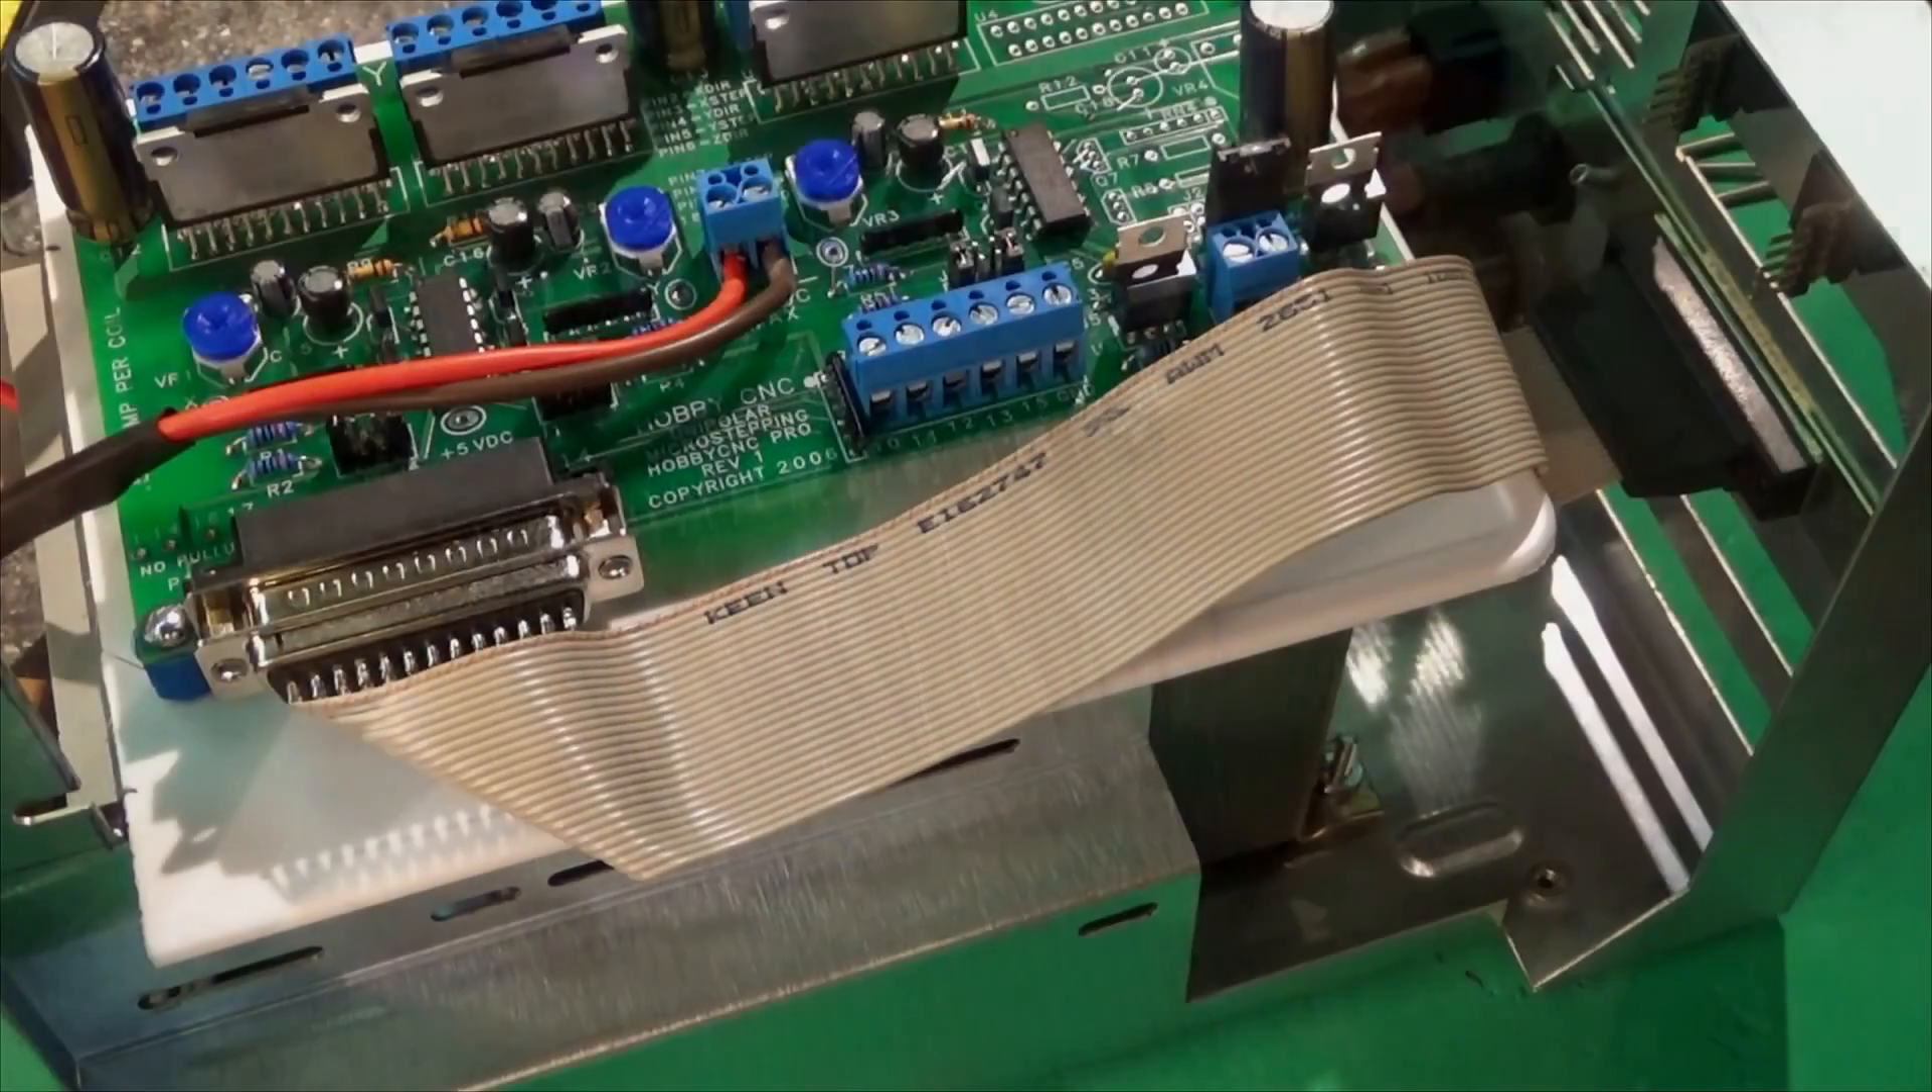There is the completed ribbon cable, and I think it looks pretty neat.